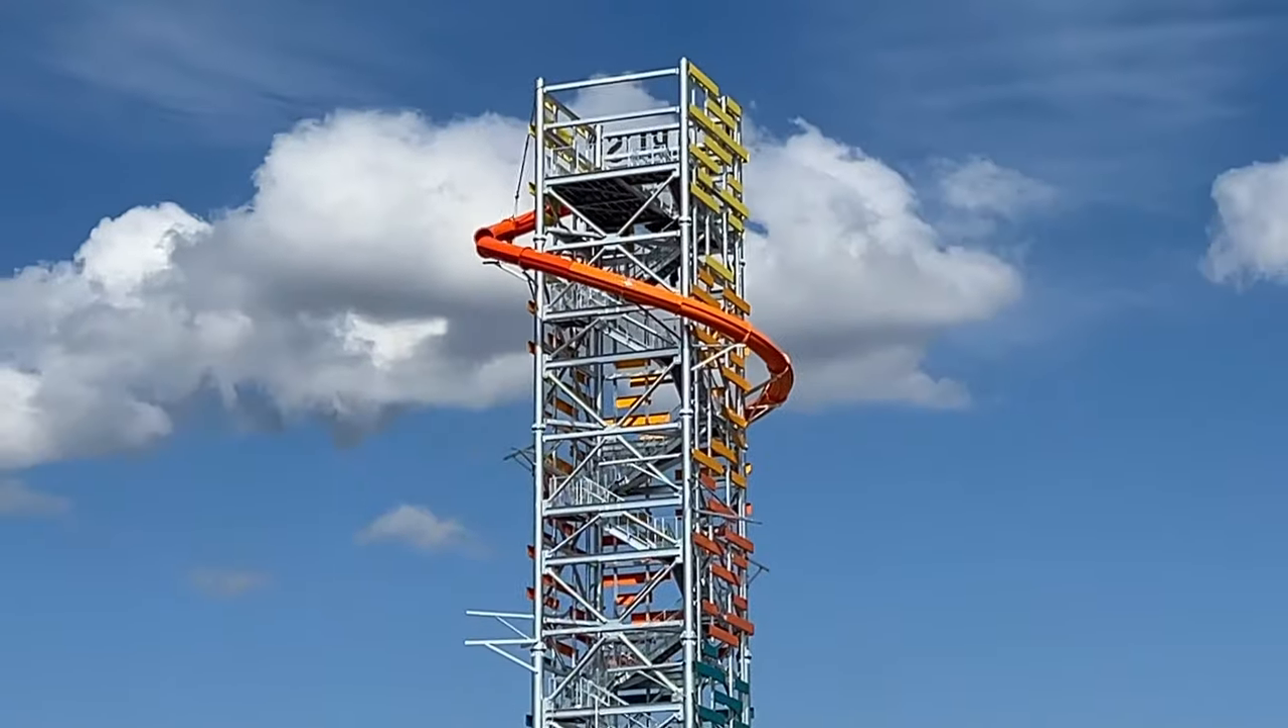Obviously it's still being installed but a lot of the colored tiles have been installed.